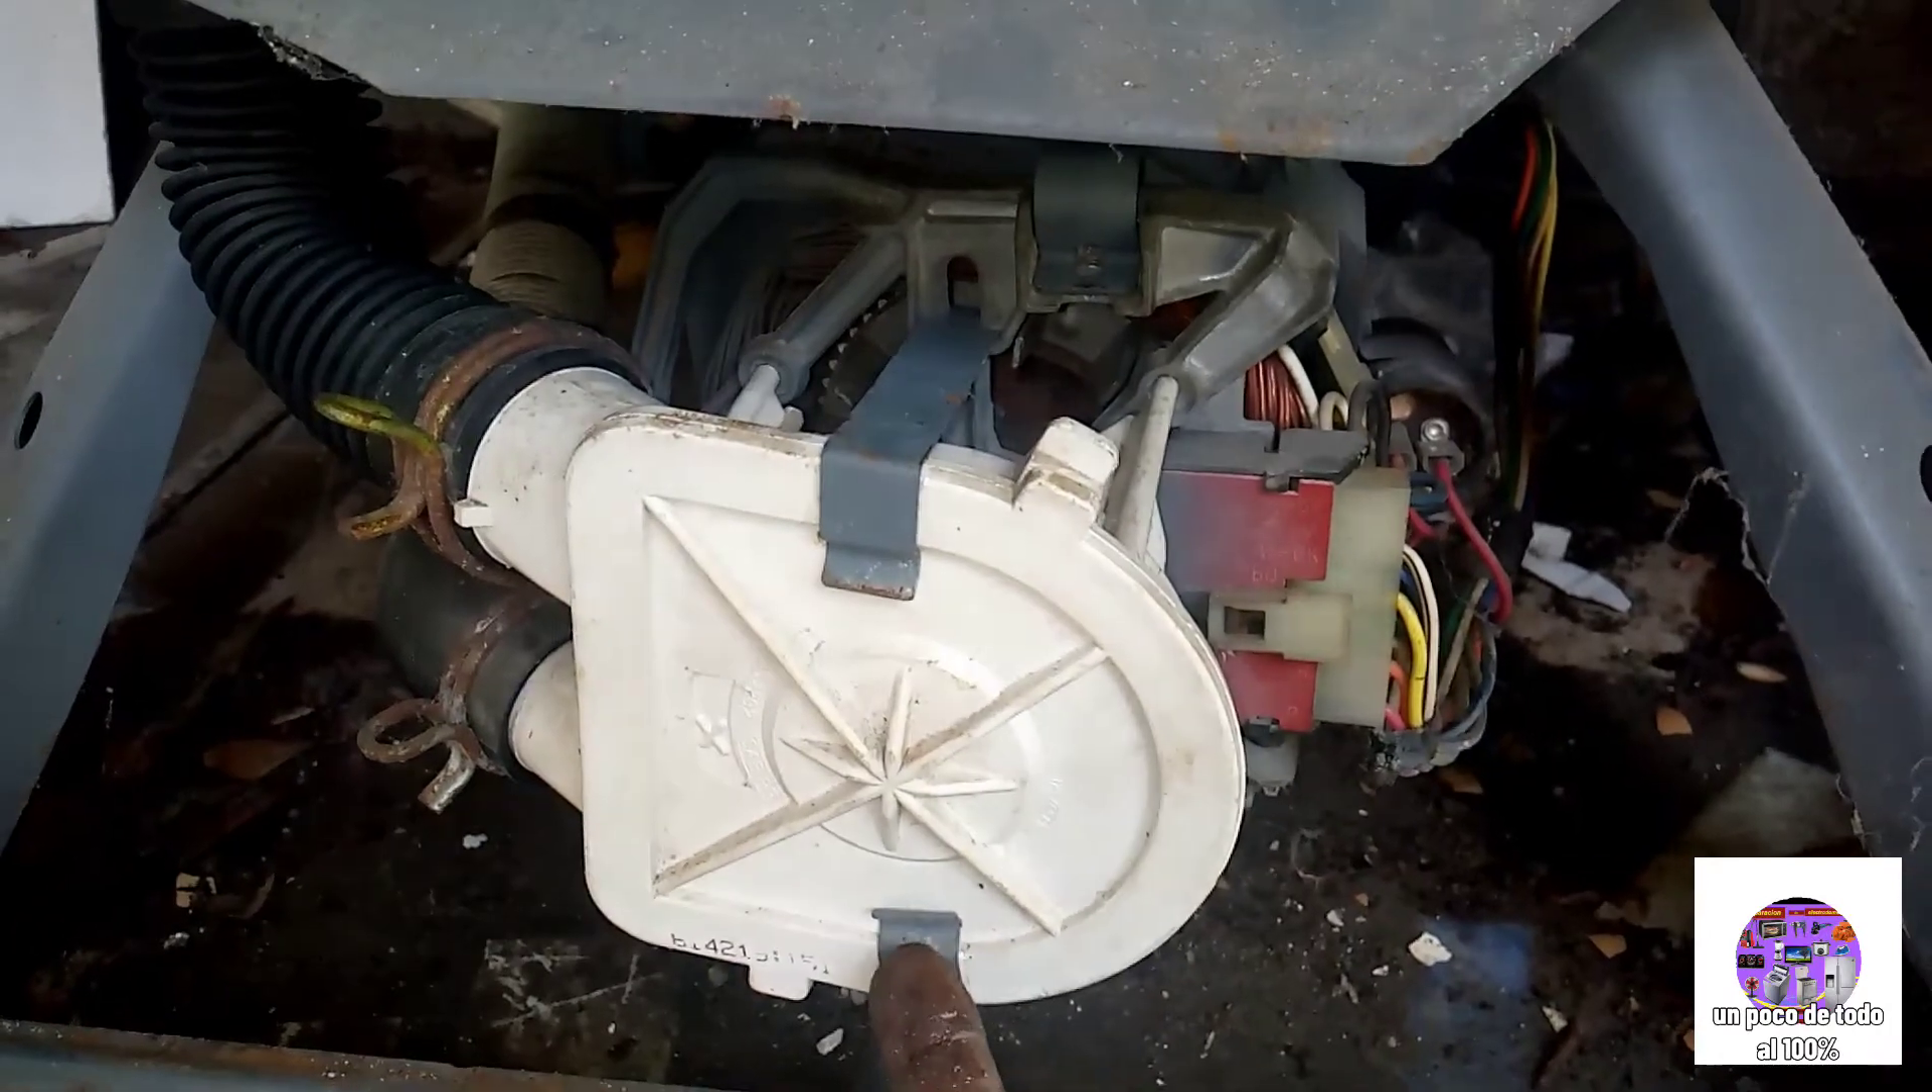Listo amigo aquí ya está puesta la bomba.